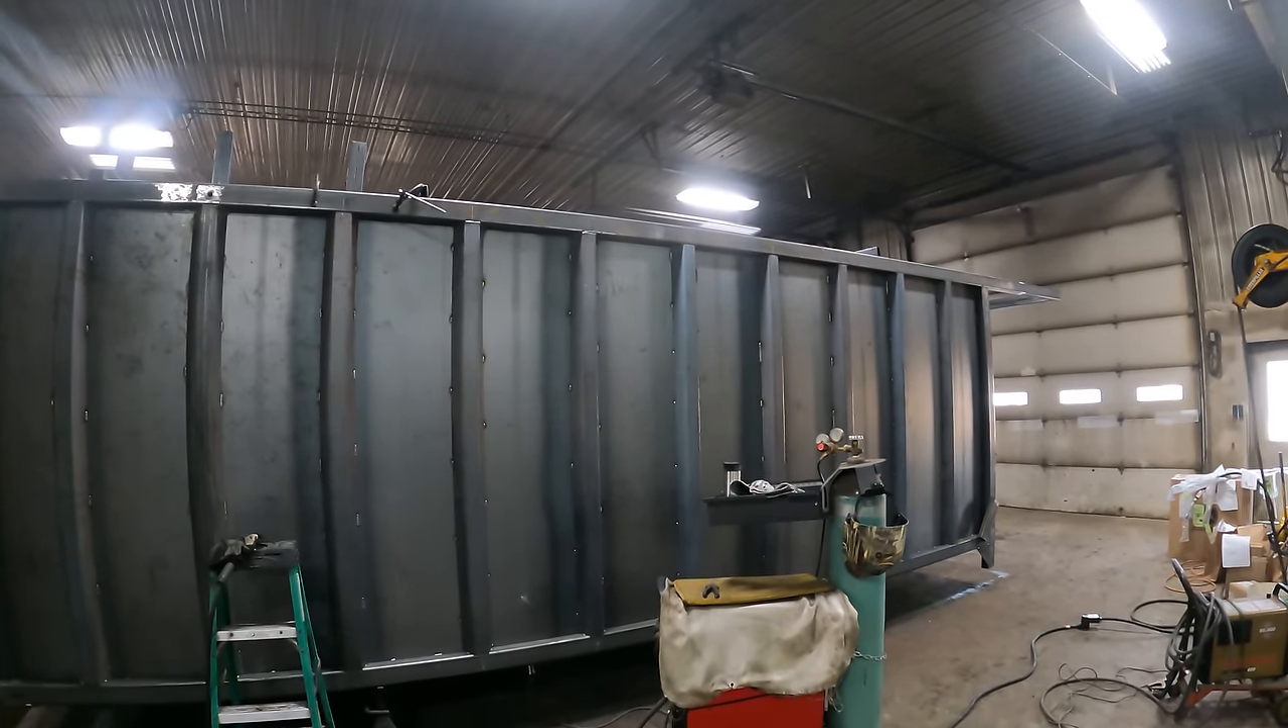All right all right we have all of the sheet metal tack welded to the posts.